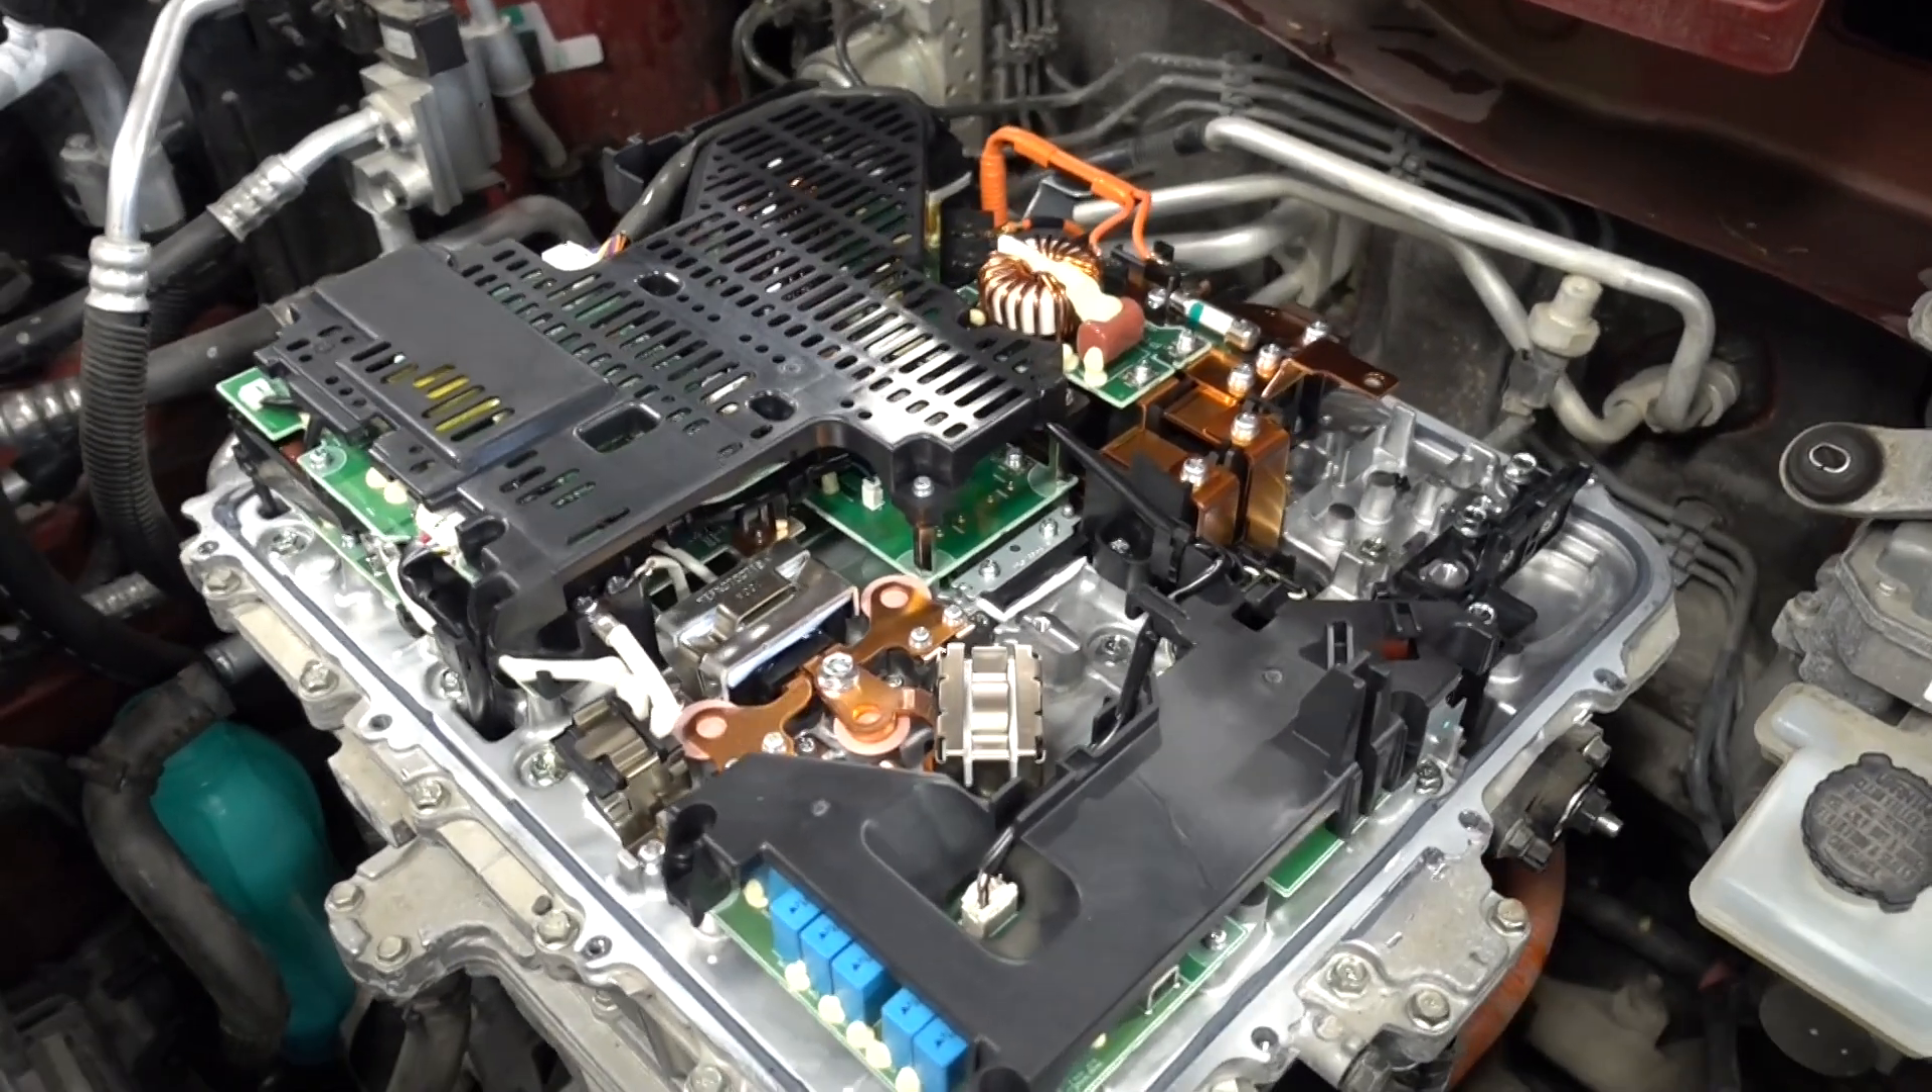And with the top cover removed, which is glued in place. The PDM looks something like this.